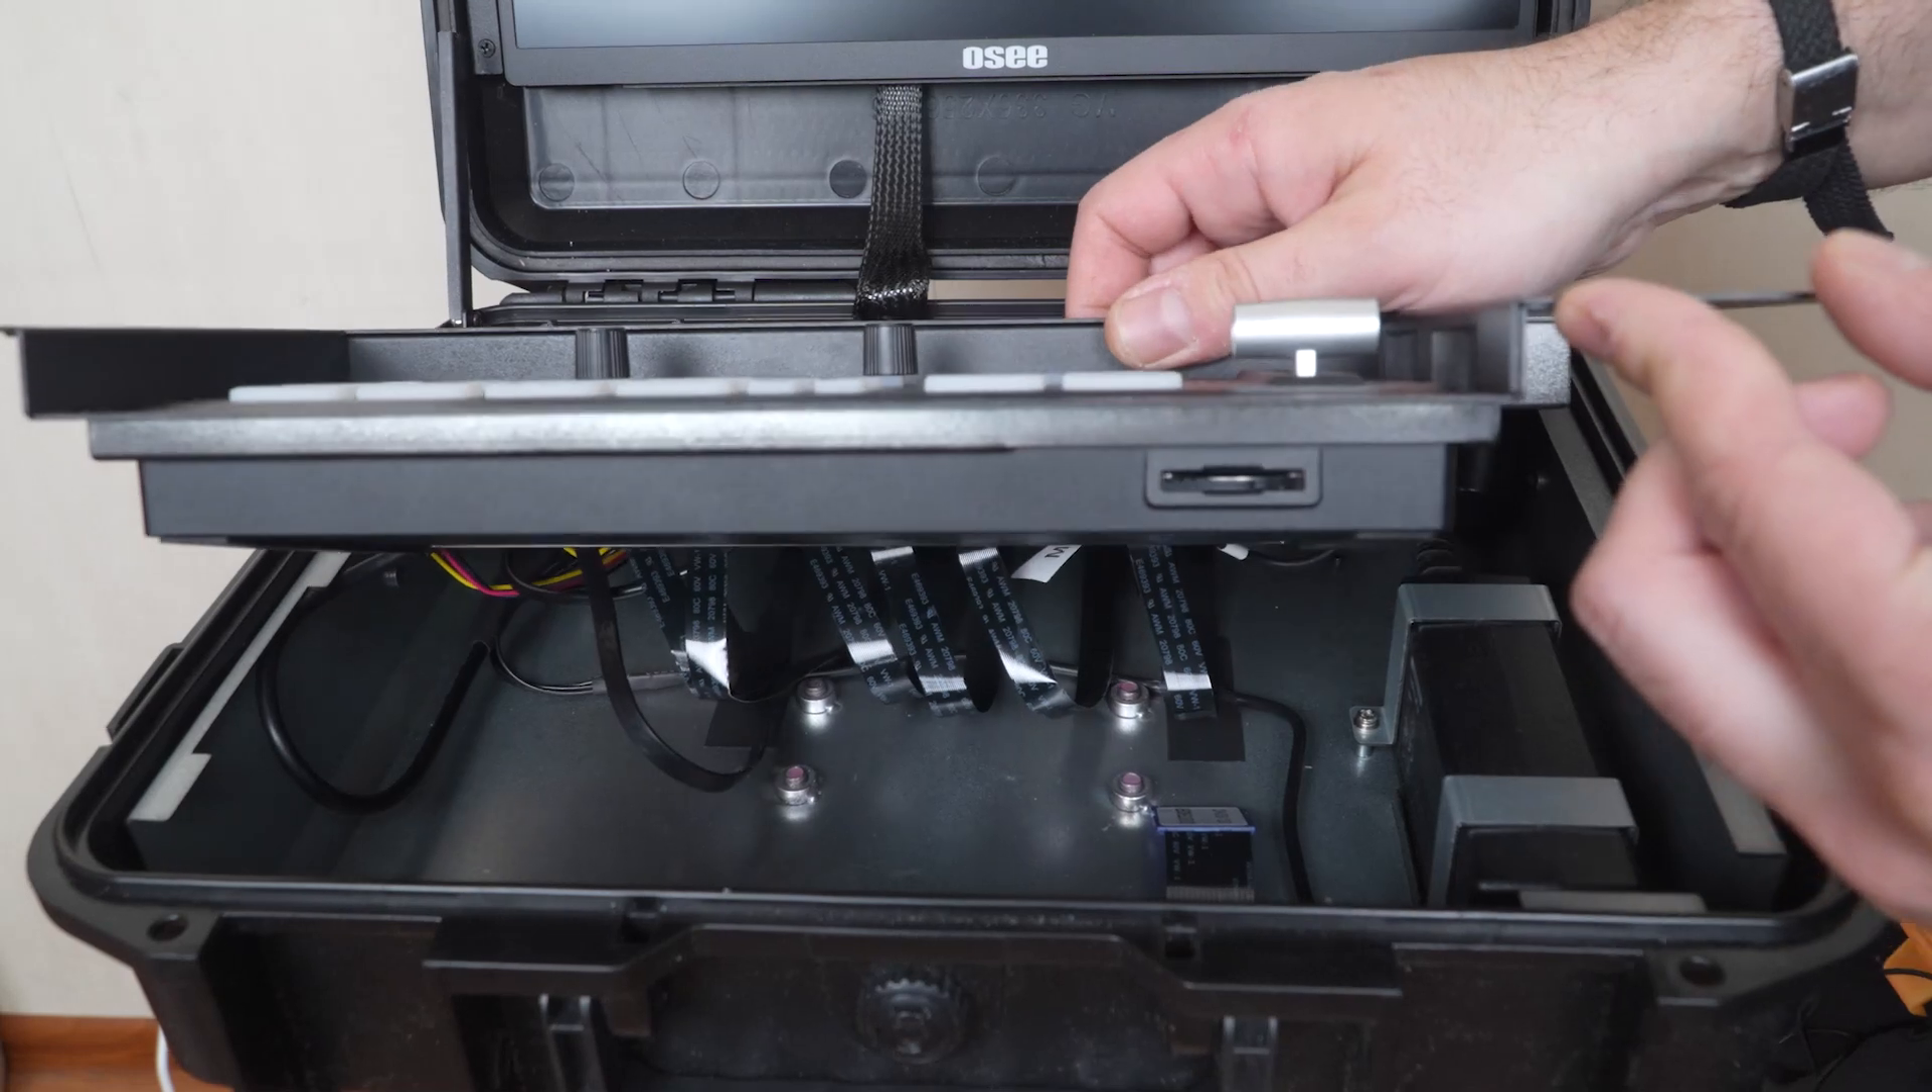So now we have our deck free from its main holder.